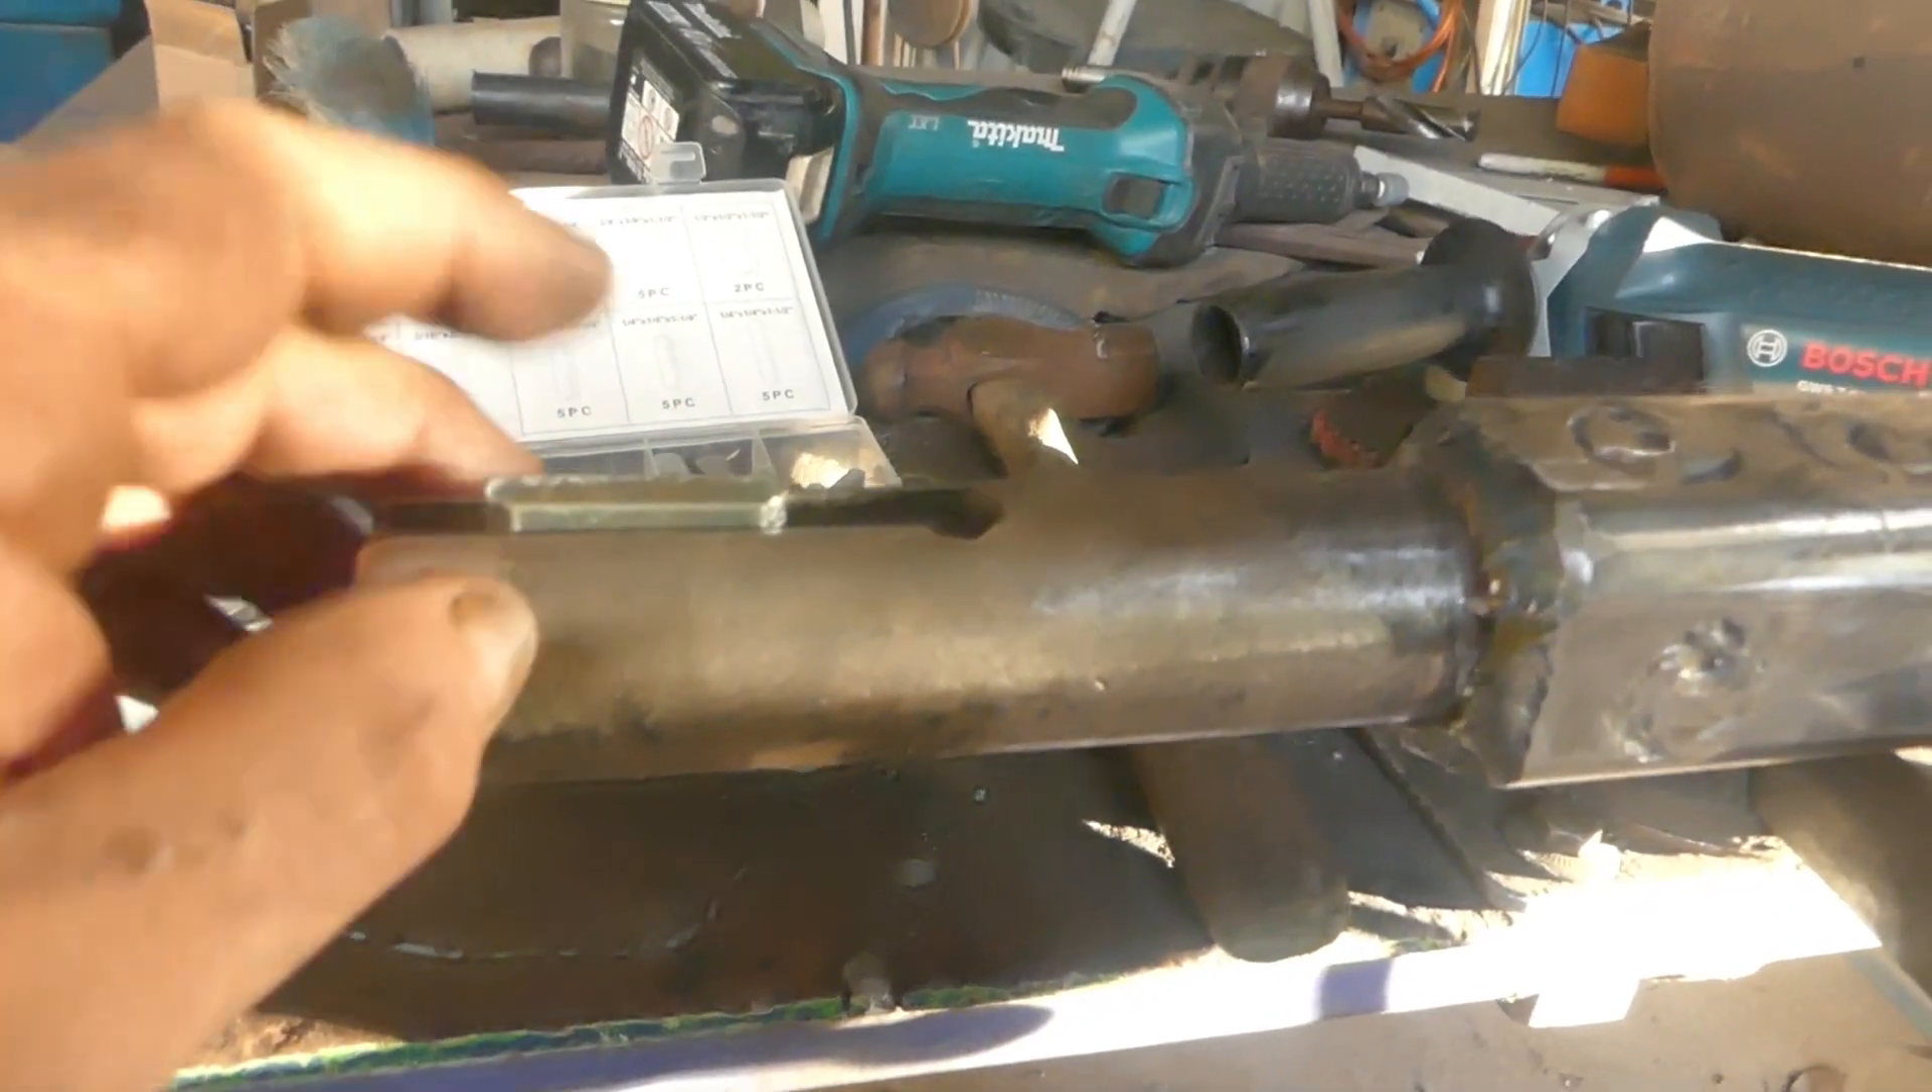Here I've got a piece of key steel and you can see it fits in there nice and tight but it's not long enough.